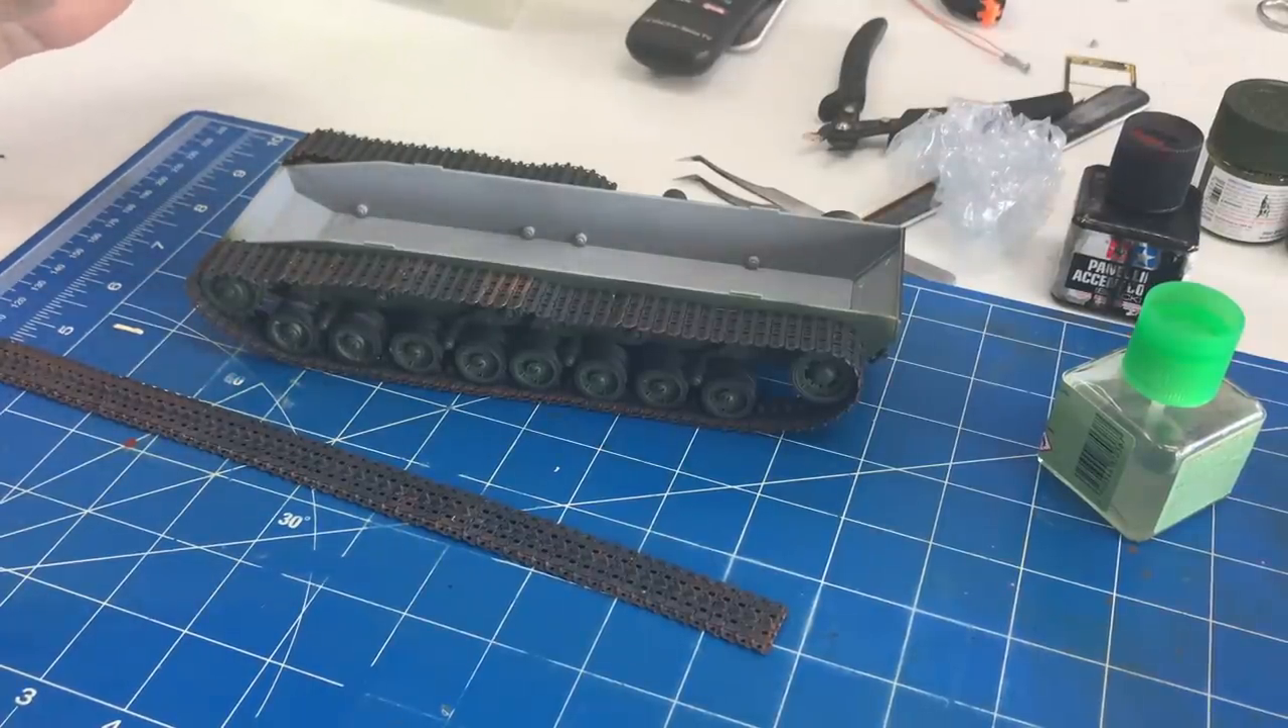As you can see, I've started to put the tracks on.